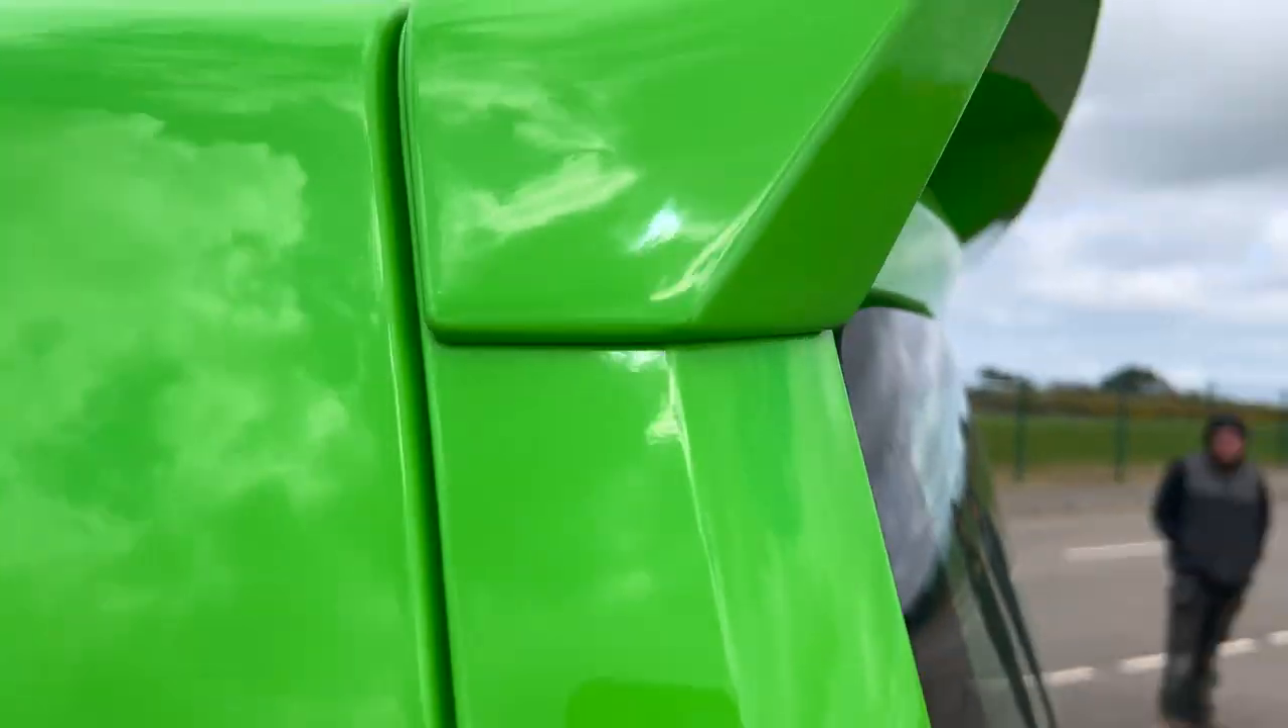This spoiler actually fitted really well. Nice pleasant surprise. You see the gaps in there spot on.